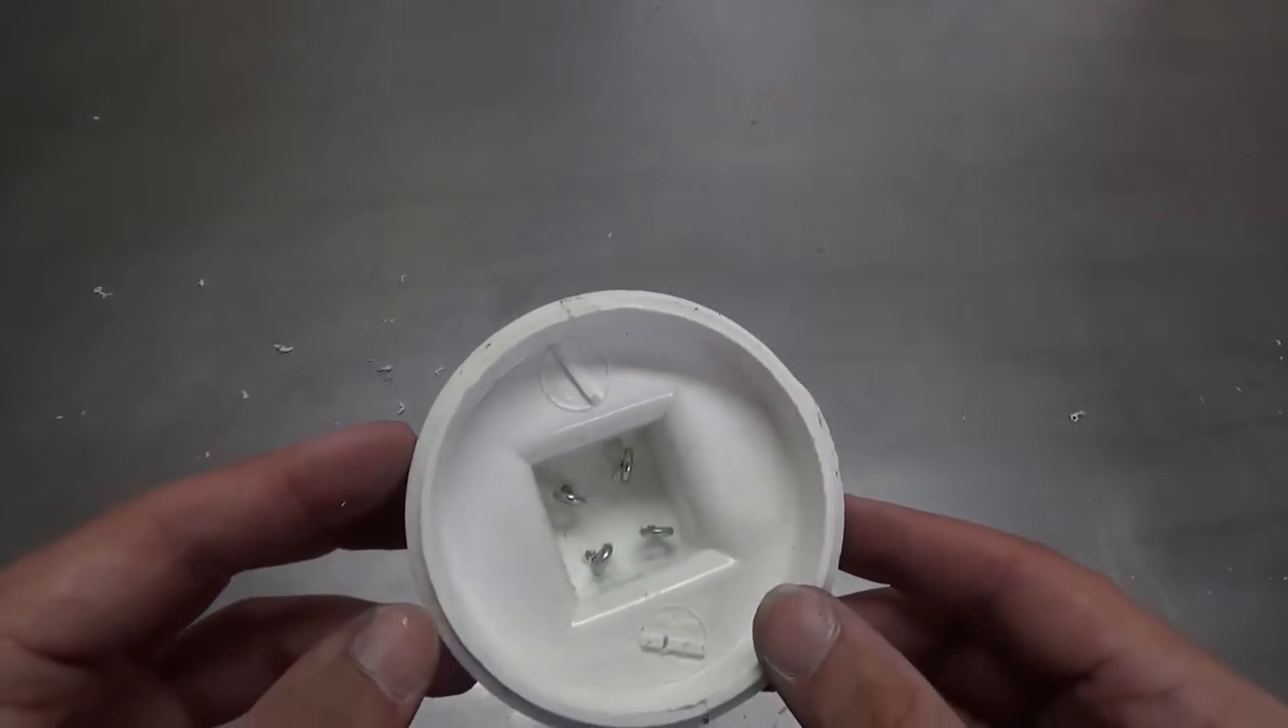I got my four eyelets in there.